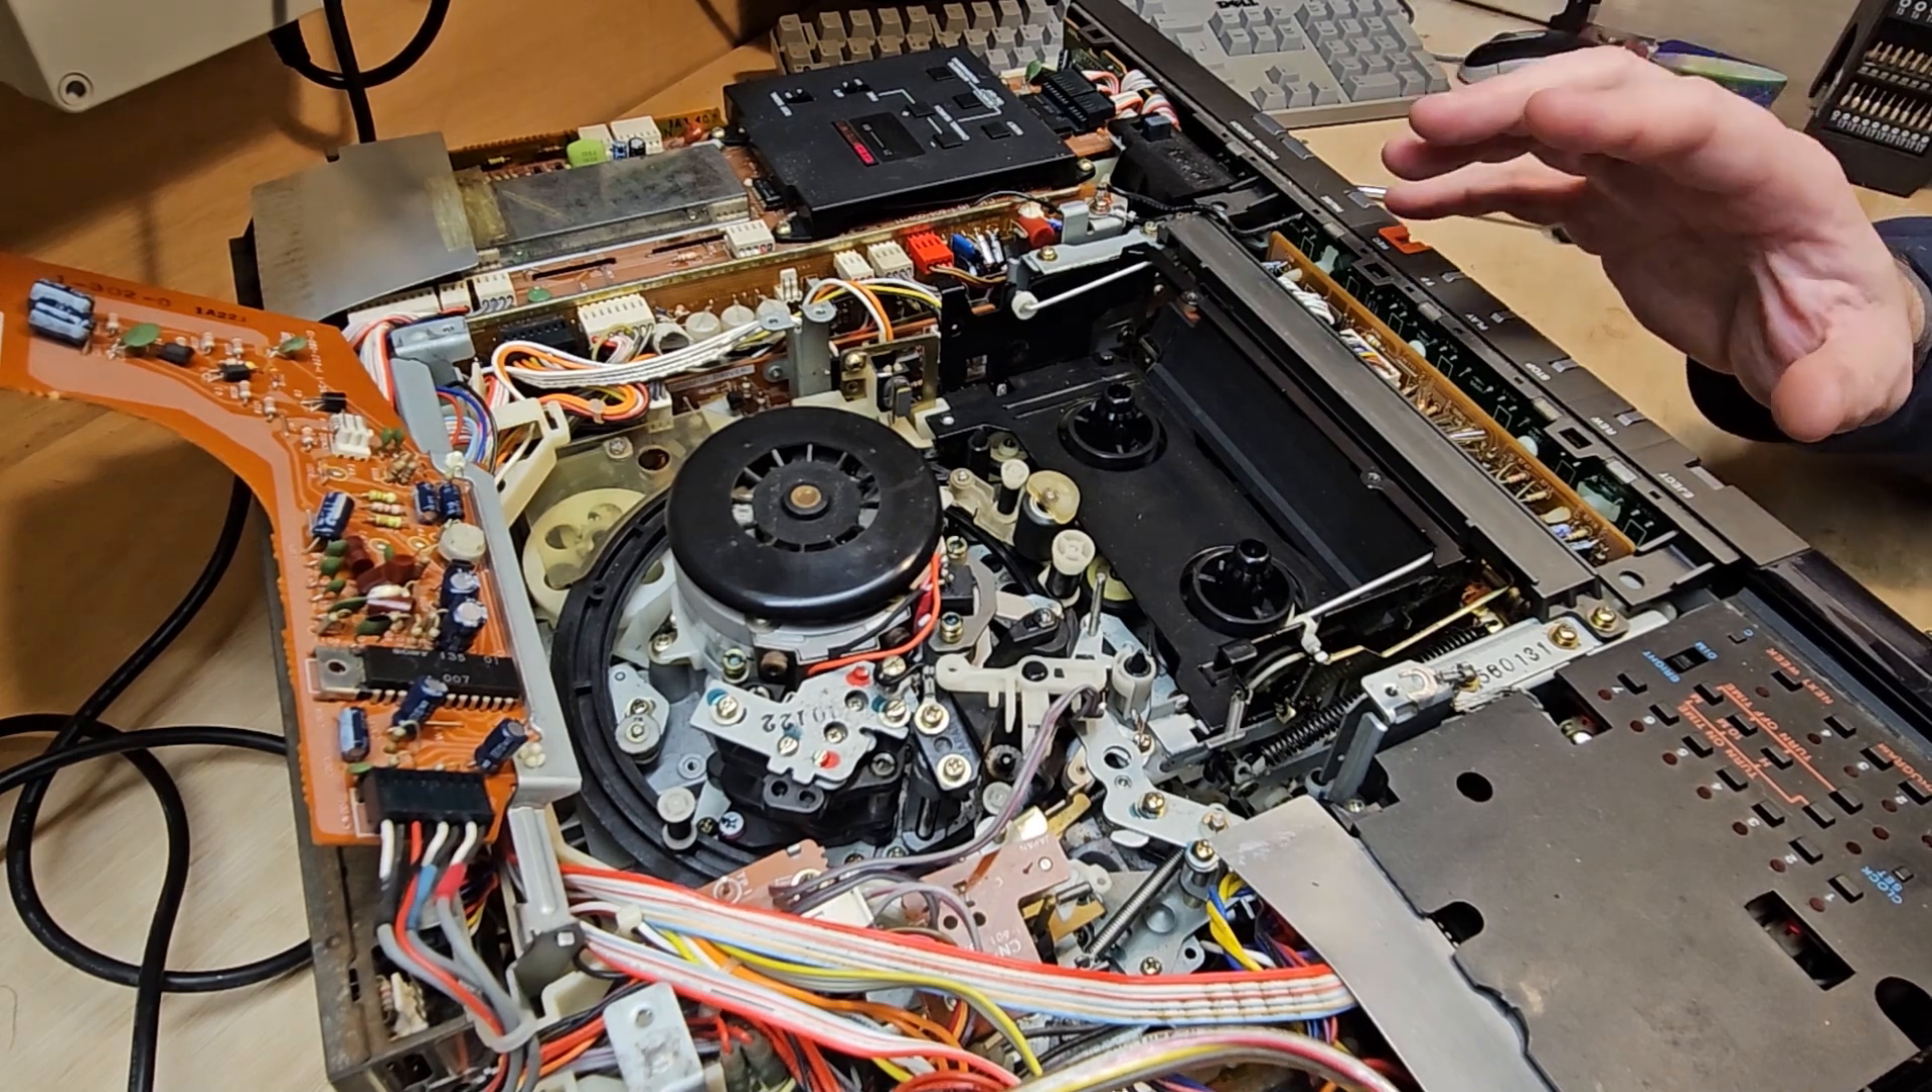So, all the covers are off.